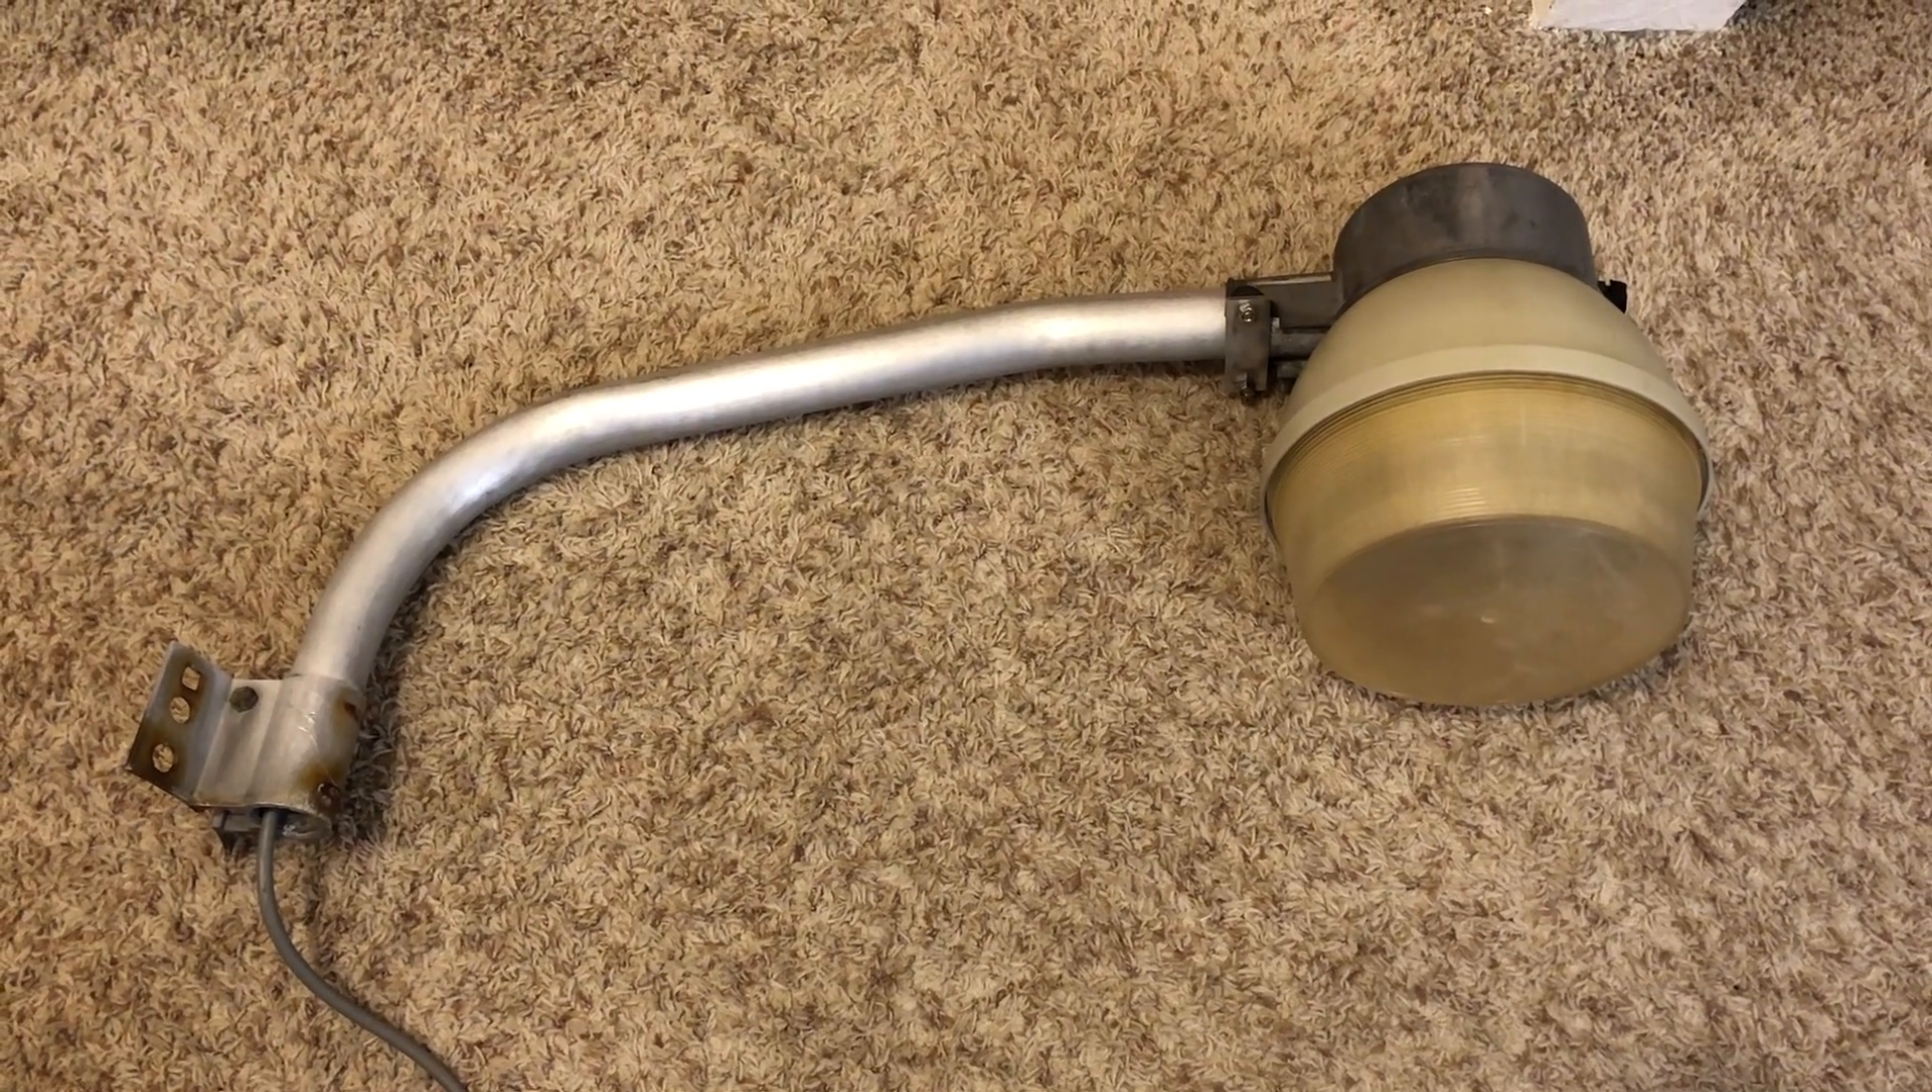And here we have the fixture installed on its arm. Everything cleaned up and ready to go.